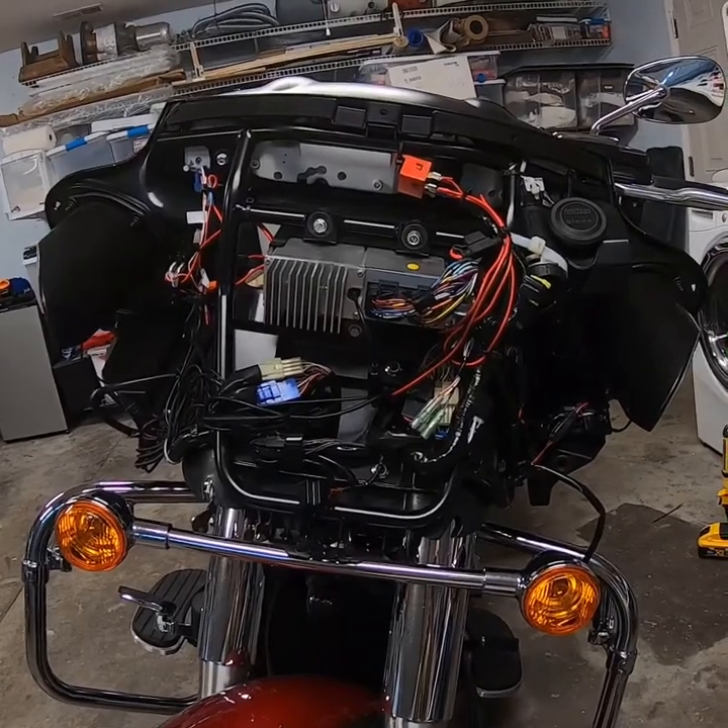I'm ready to put the front end back on and go scare some golfers.